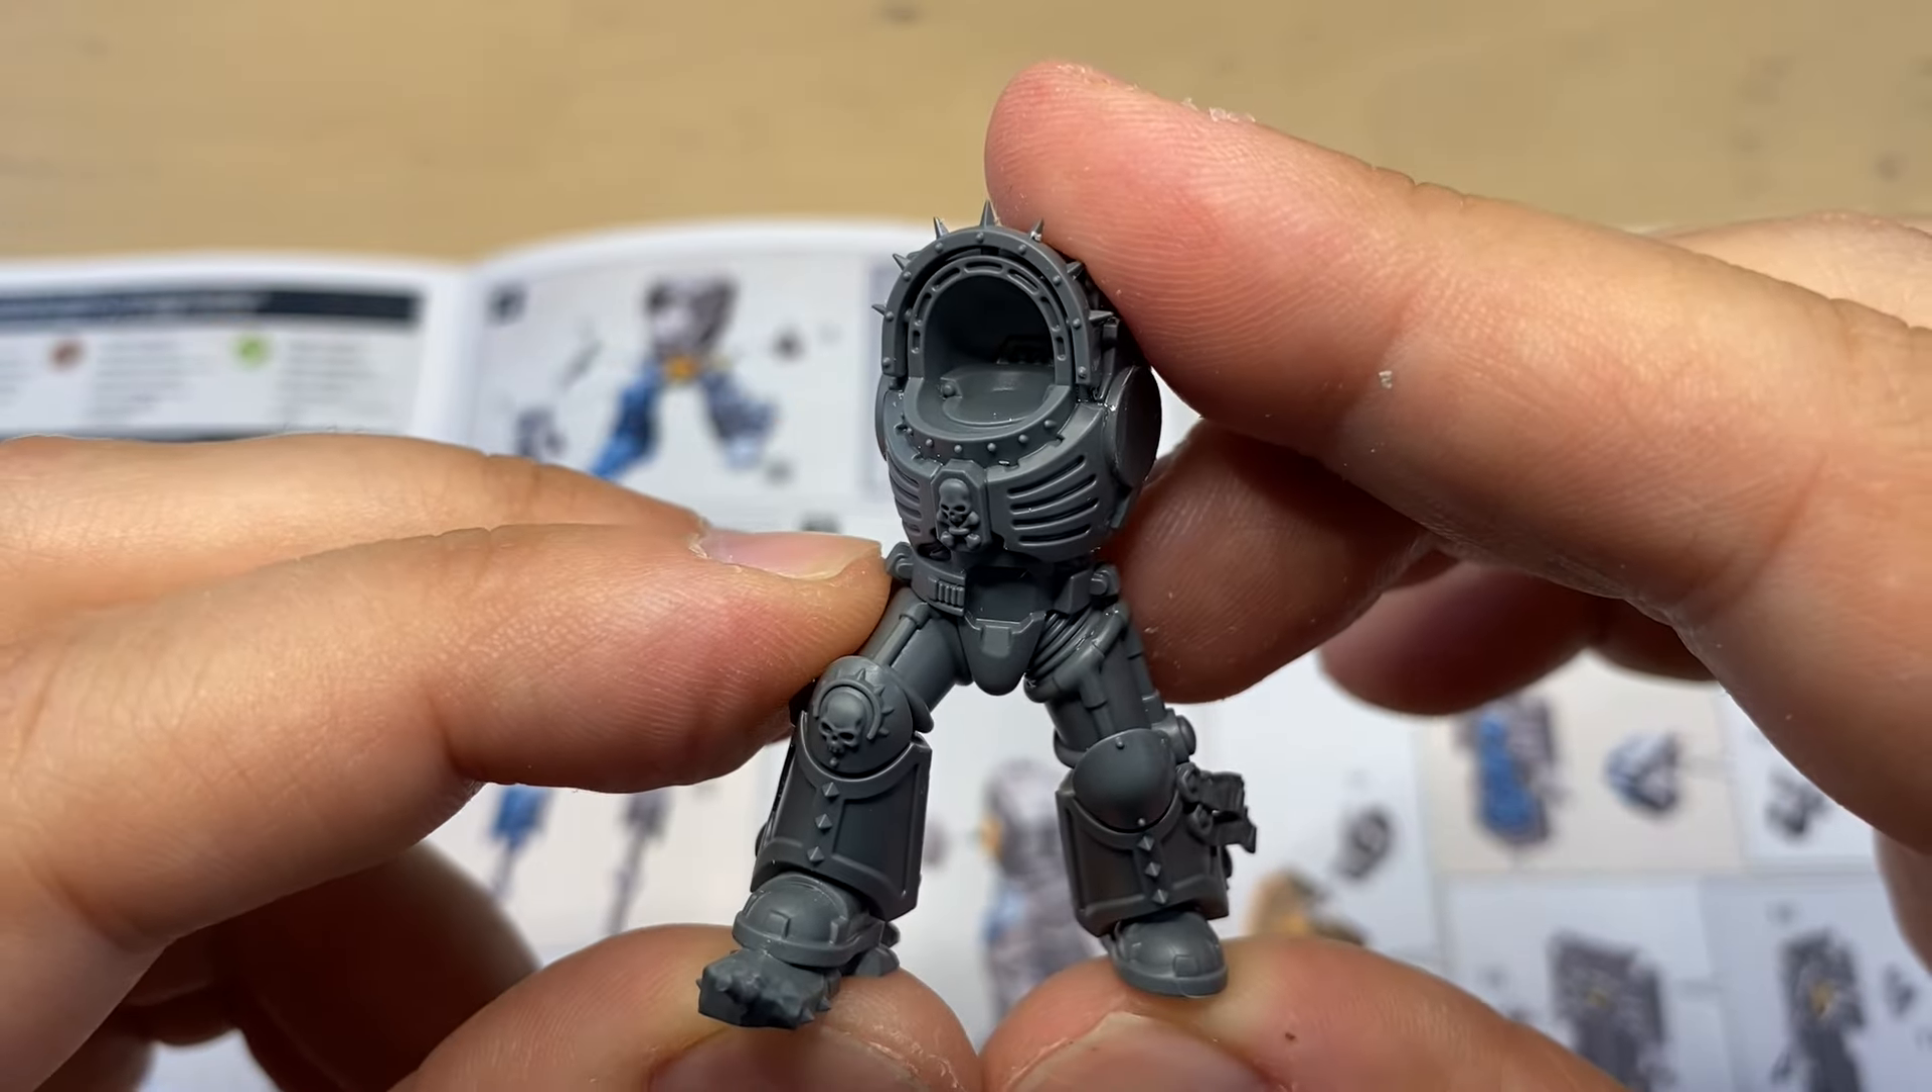And now we have our Terminator Chaplin standing on both of his legs.